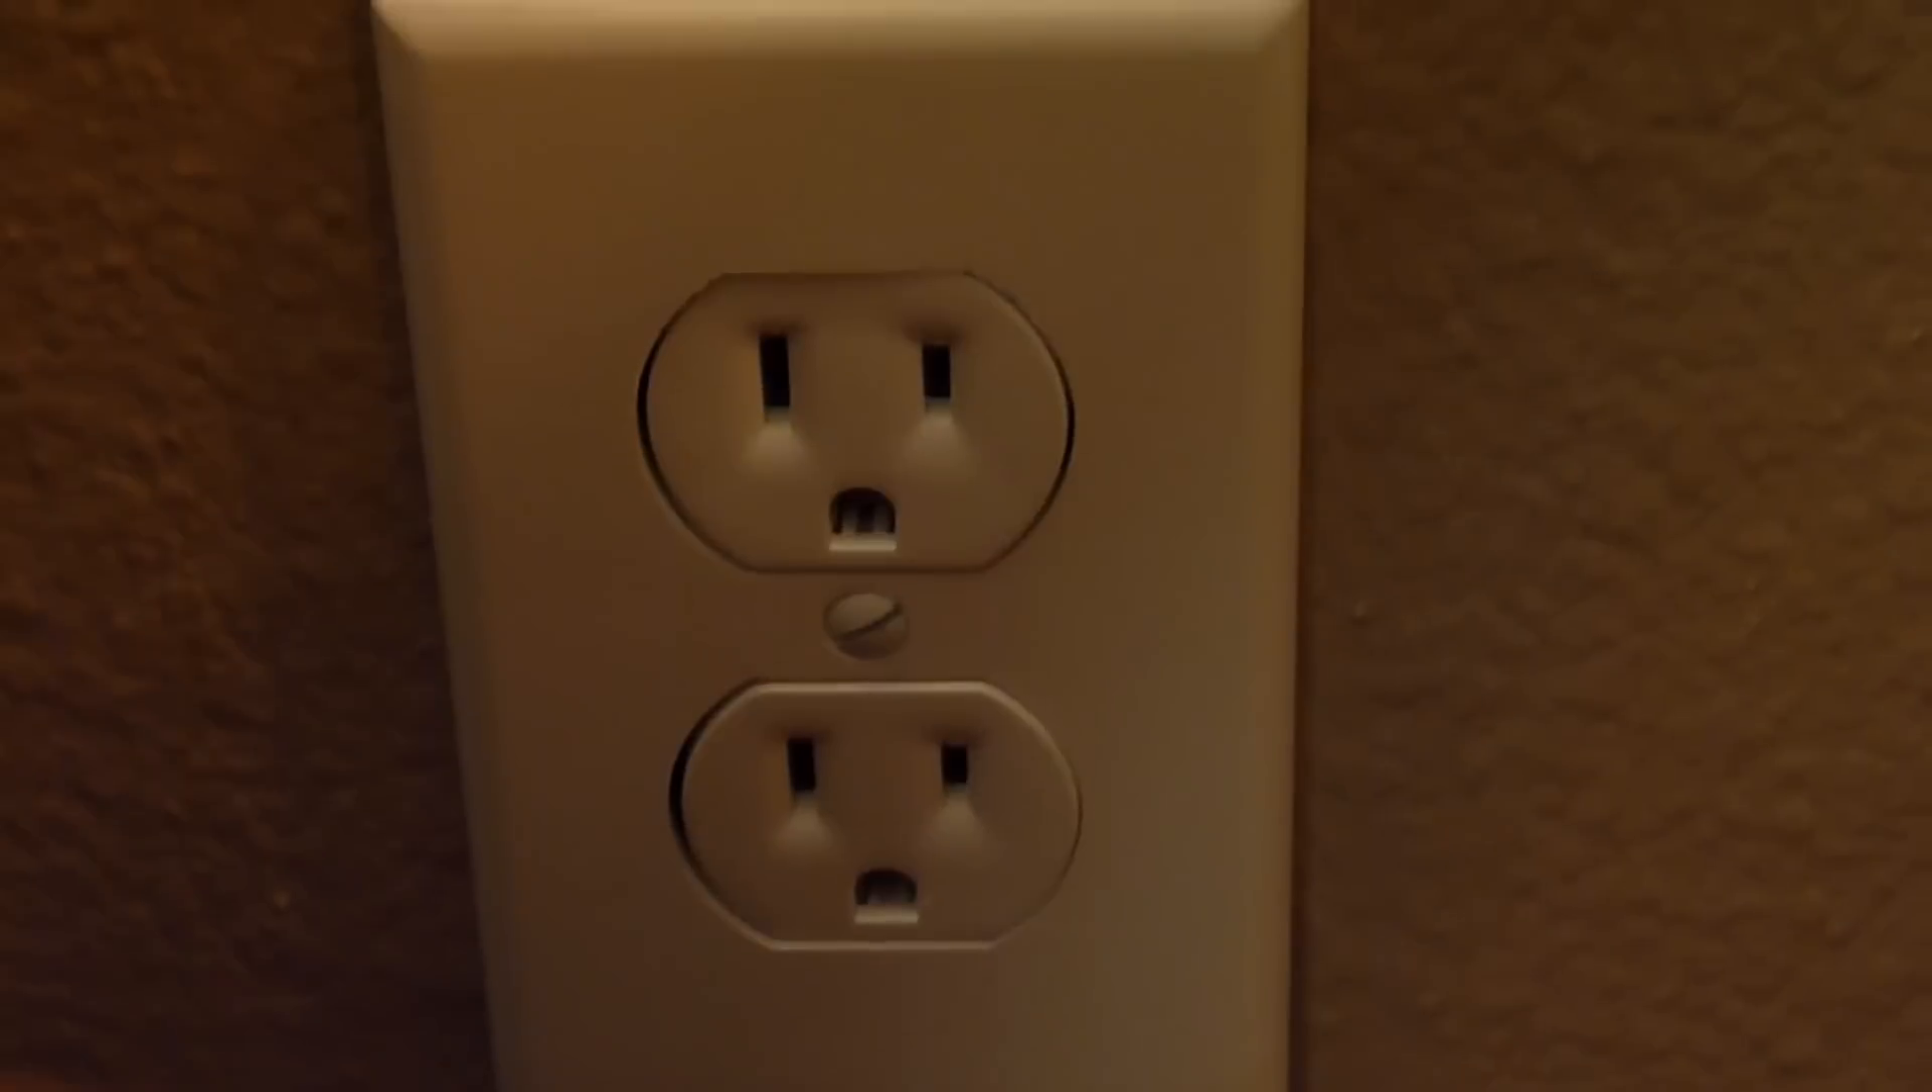And that is it. Our little cover is on. Our new receptacle is in.